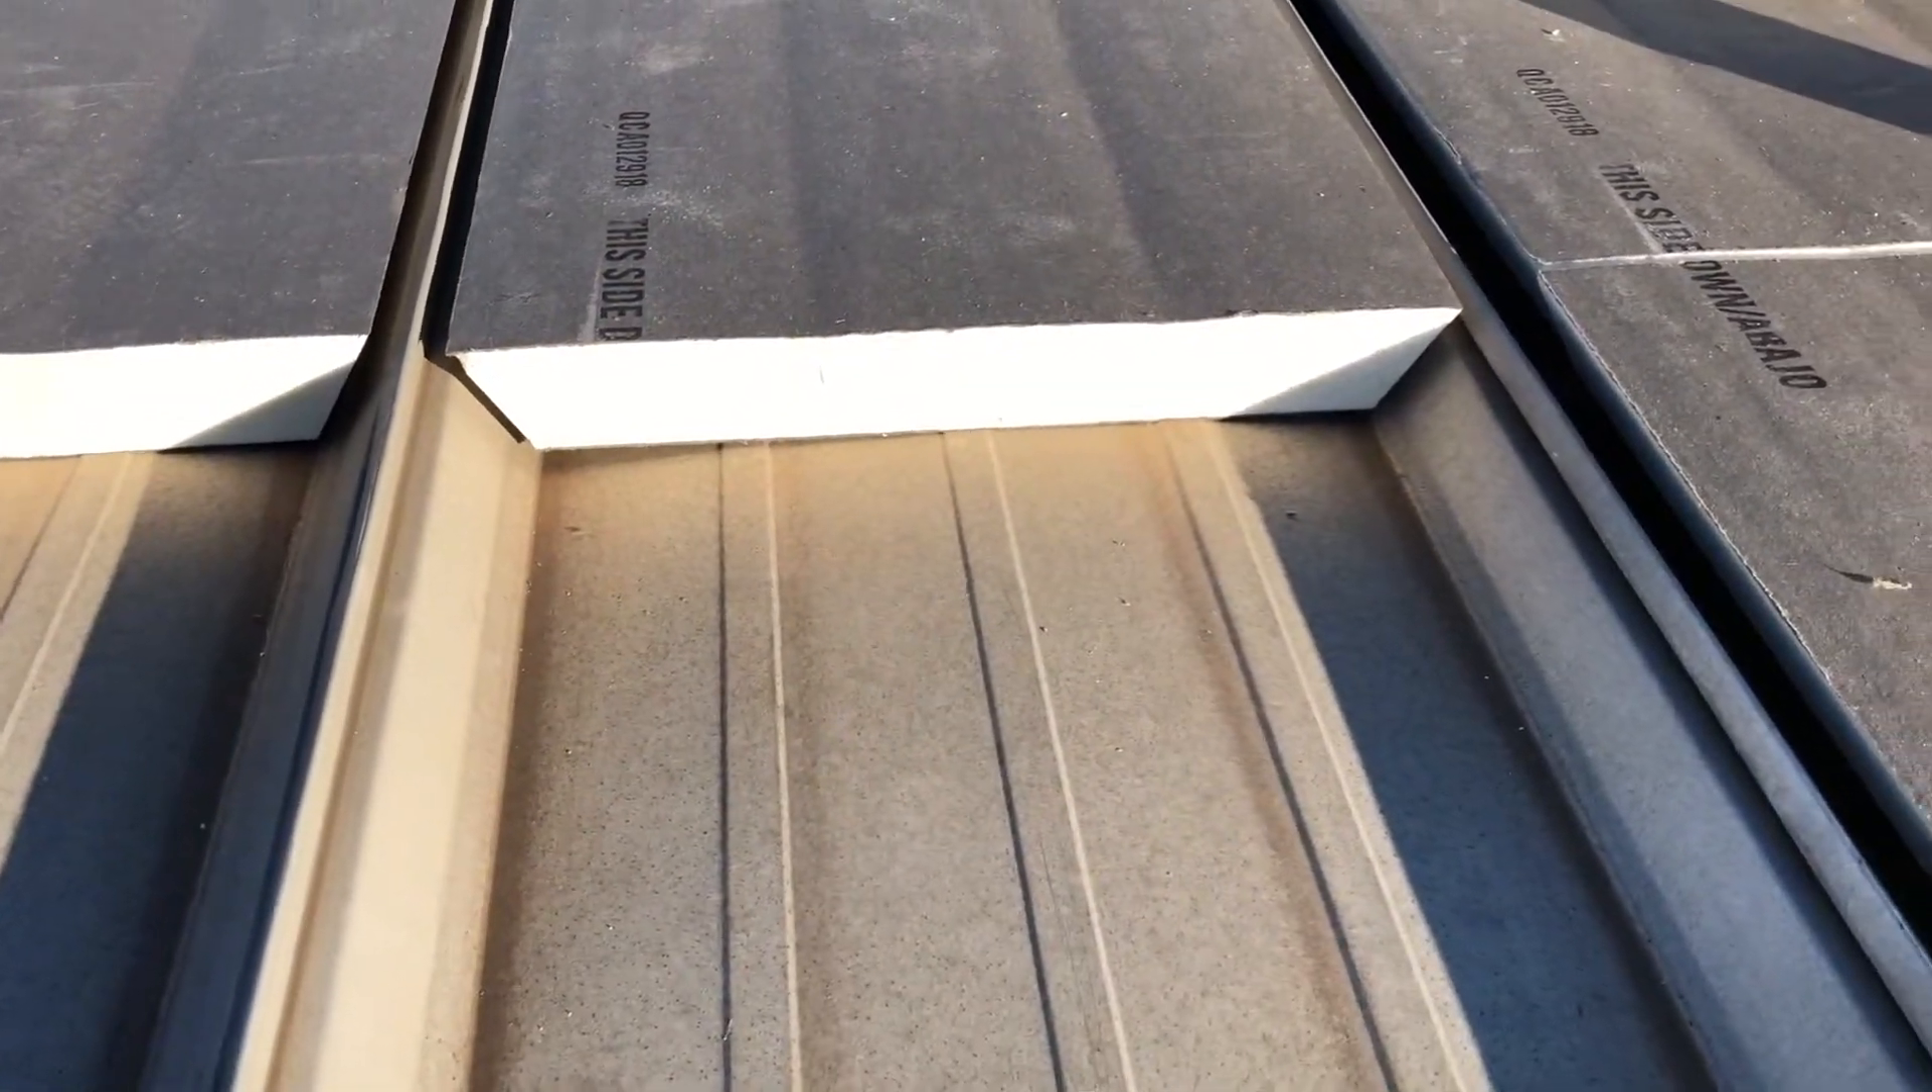So what we've done is we've got bevel cut insulation that fits inside.